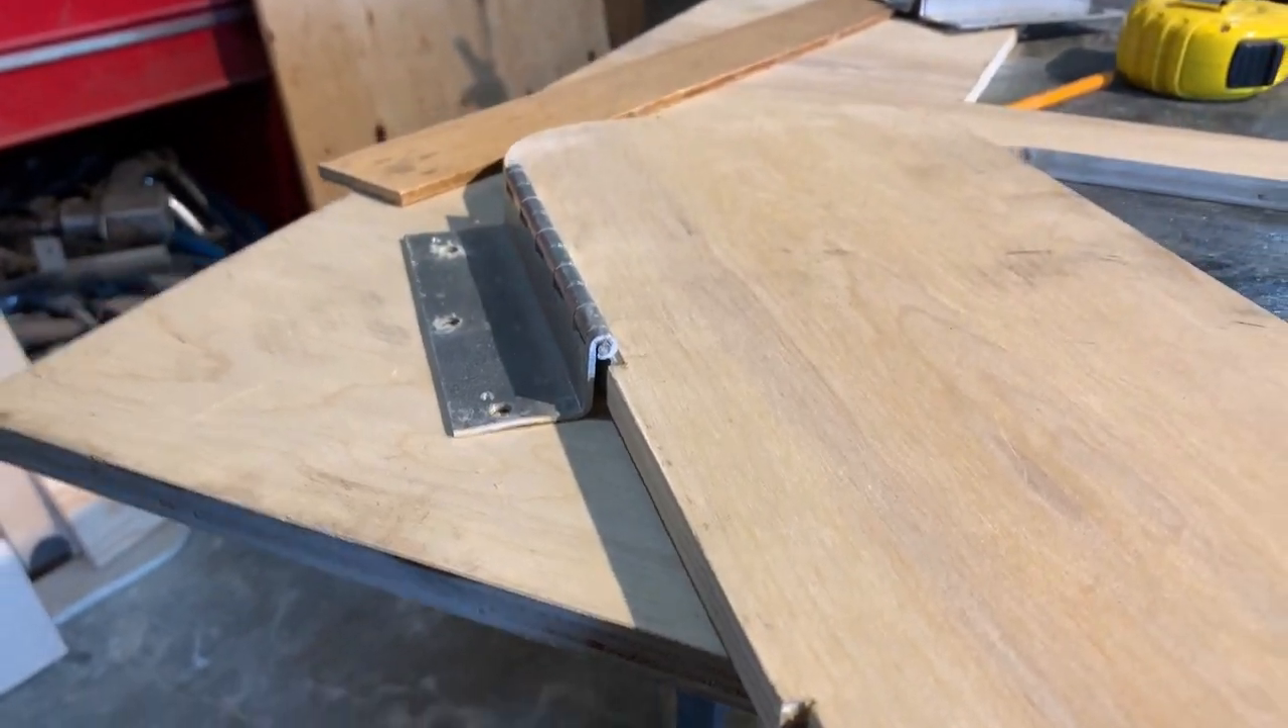You can see how much the hinge sticks out.